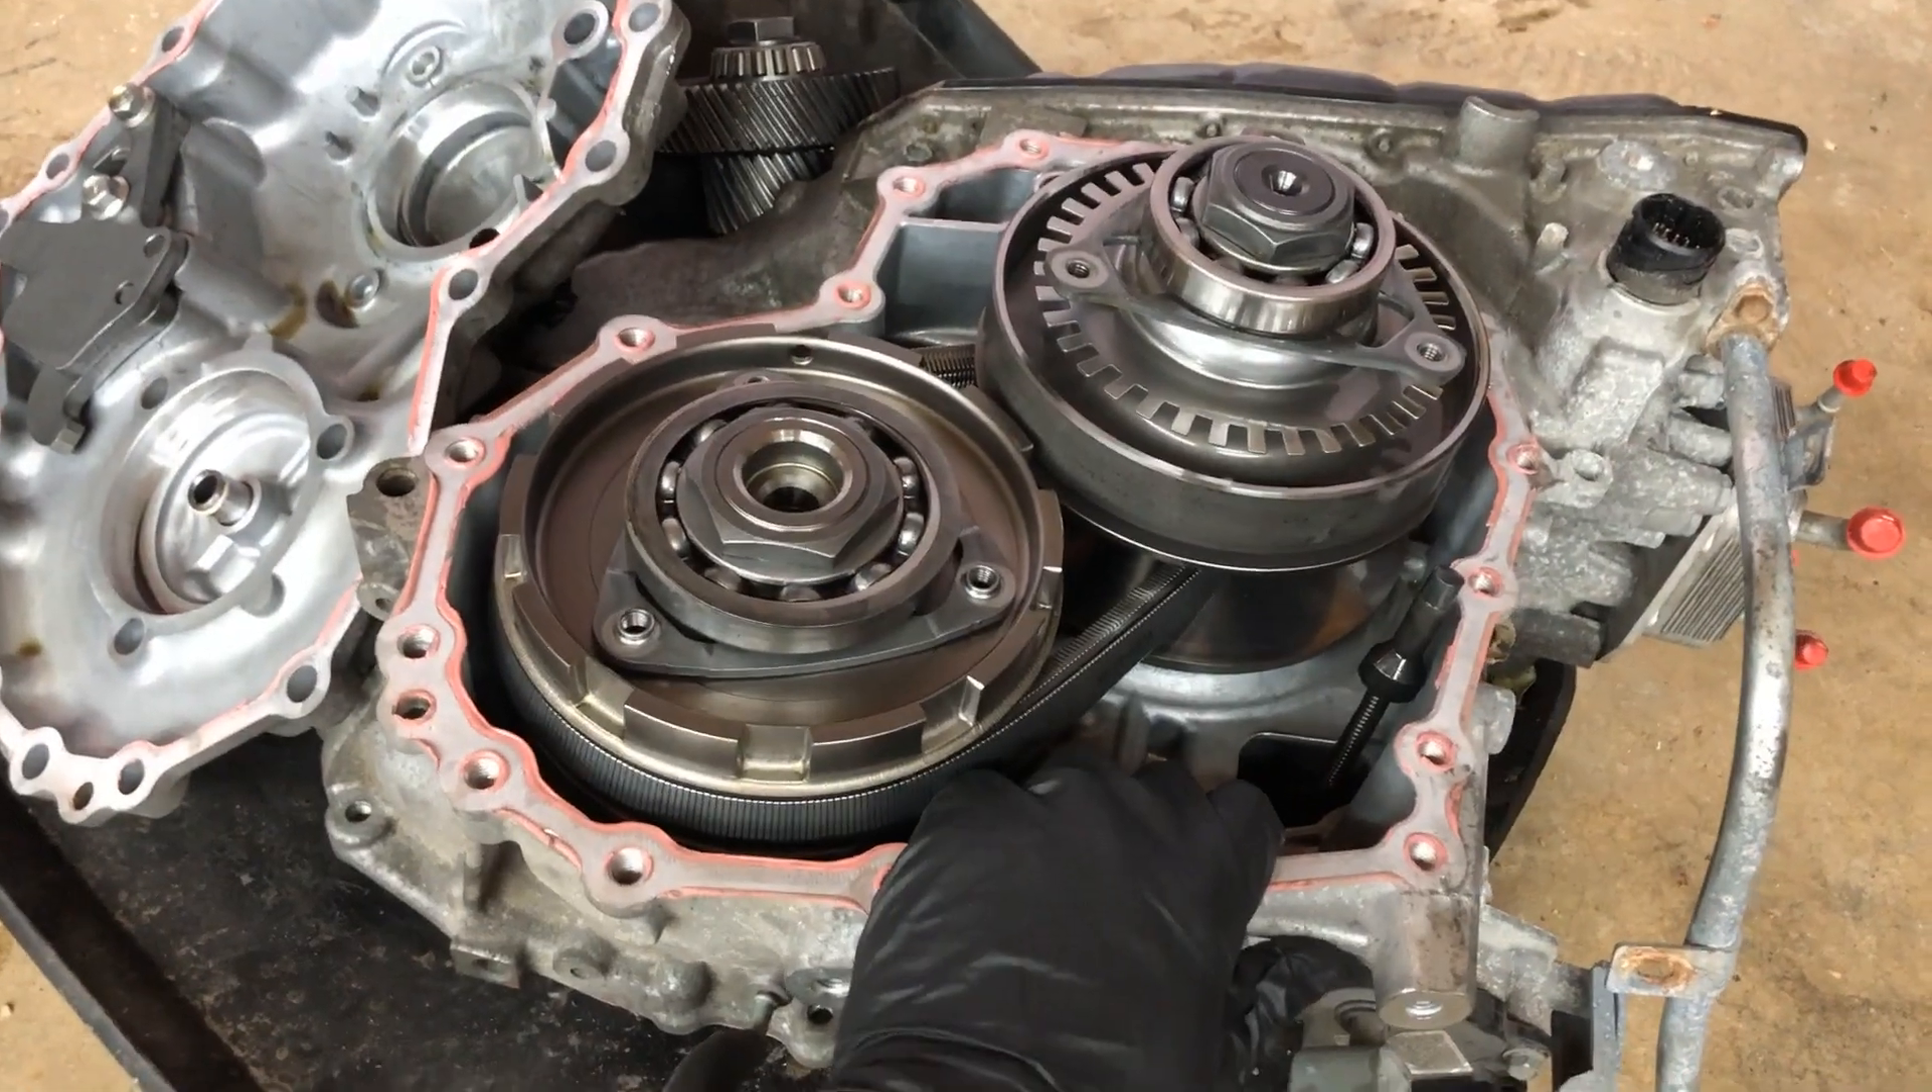All right, so I got the other backside of the case half off here.